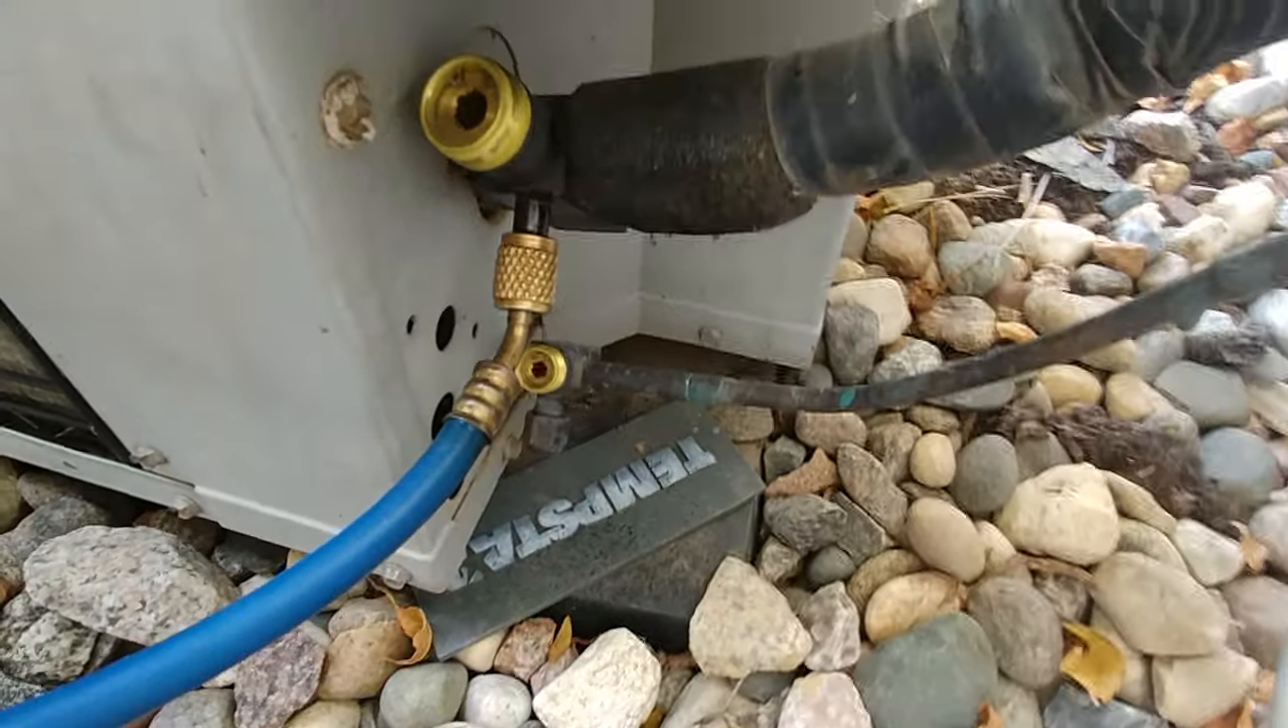So as you can see I've already removed these access valve or the shutoff valve caps here and then we just need a couple of Allen wrenches to be able to close those.